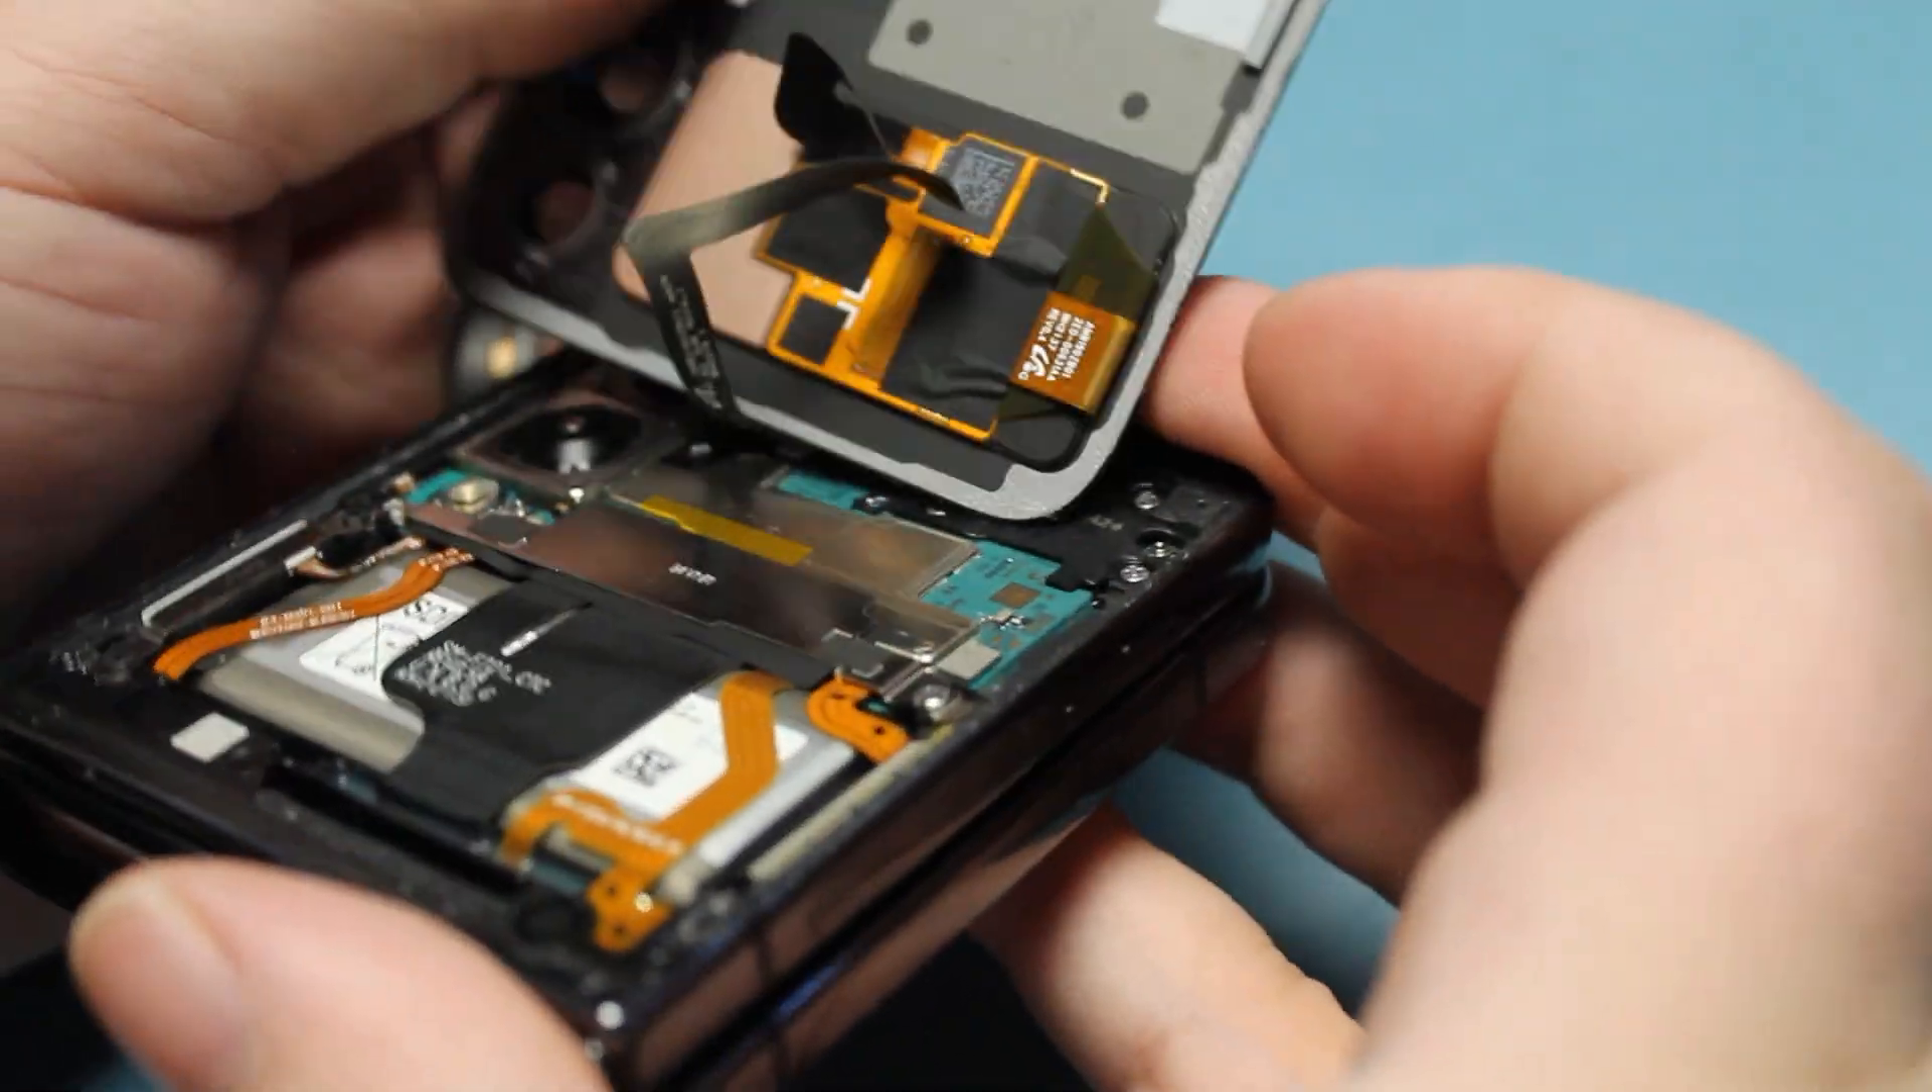Okay and there we've got the back off.